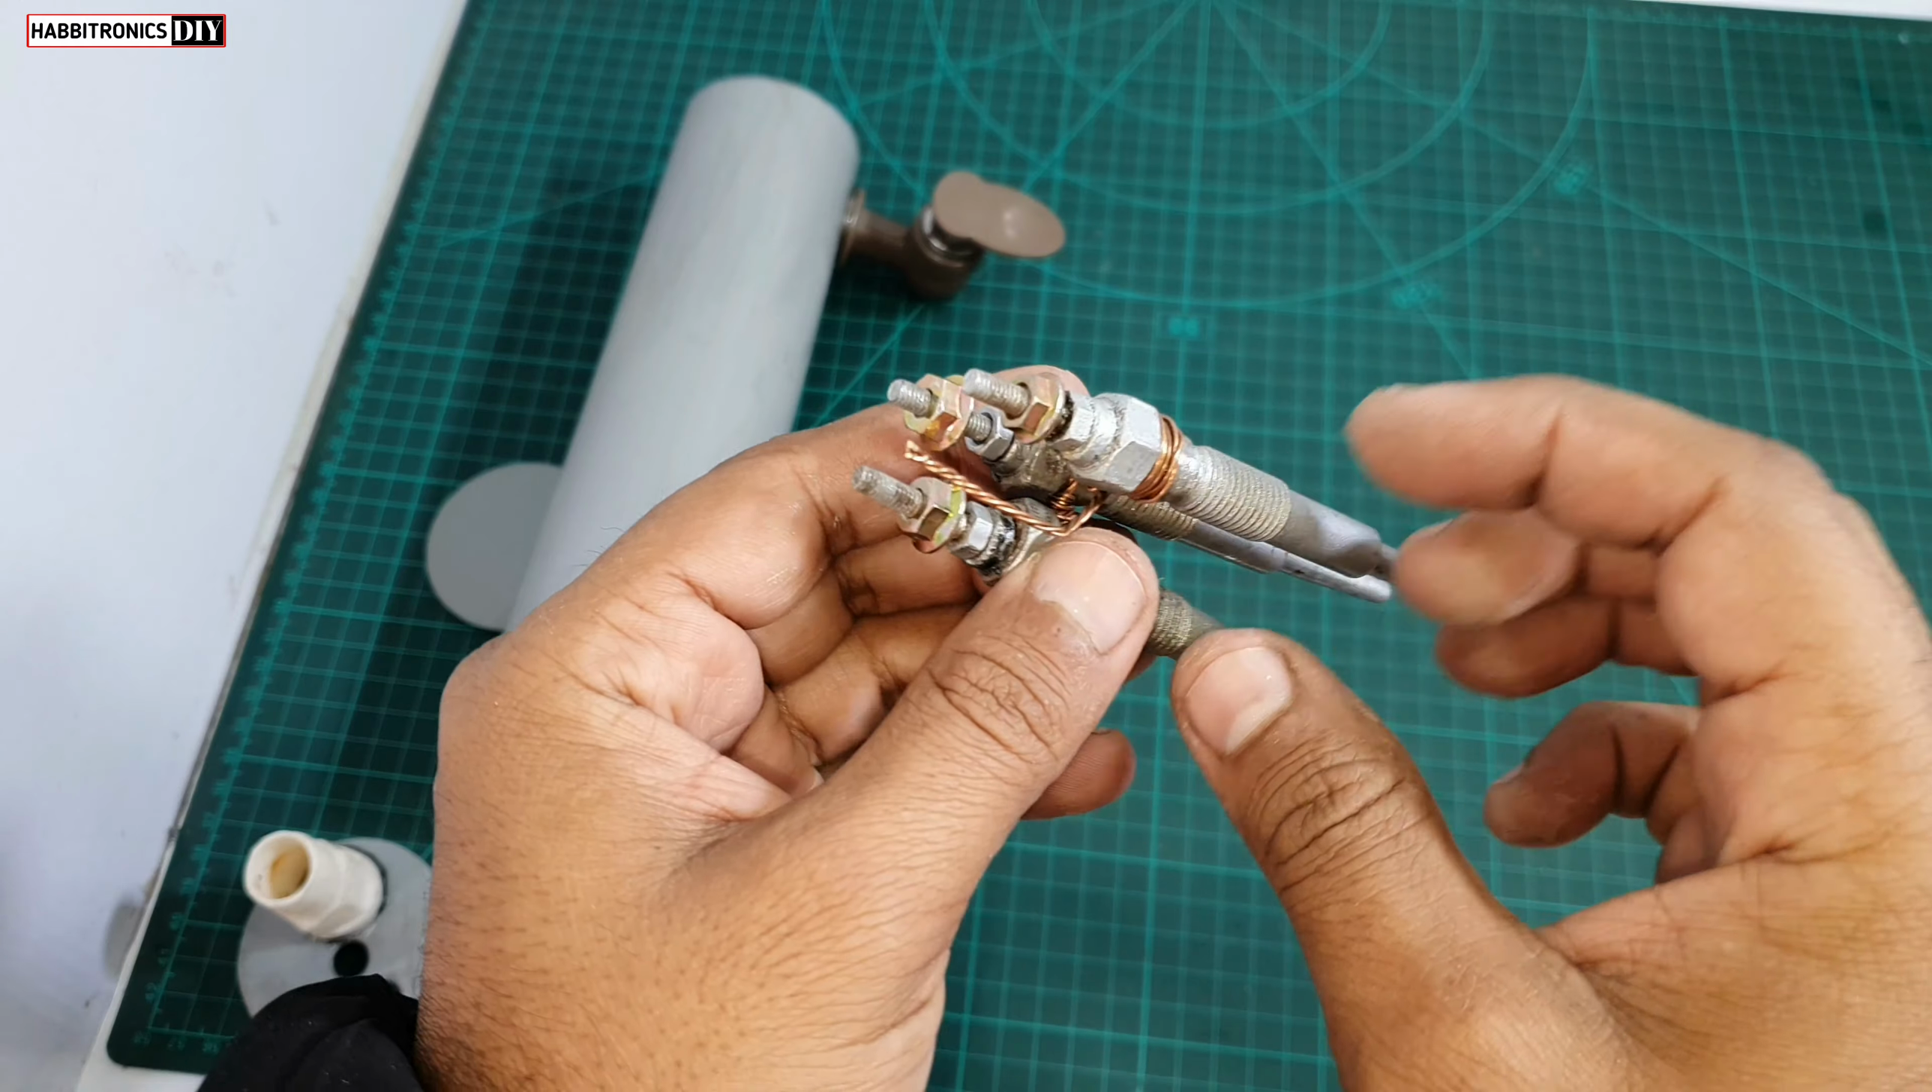तो wire मैंने यहाँ पे लगा के अच्छी तरह से tie कर दिये थे।